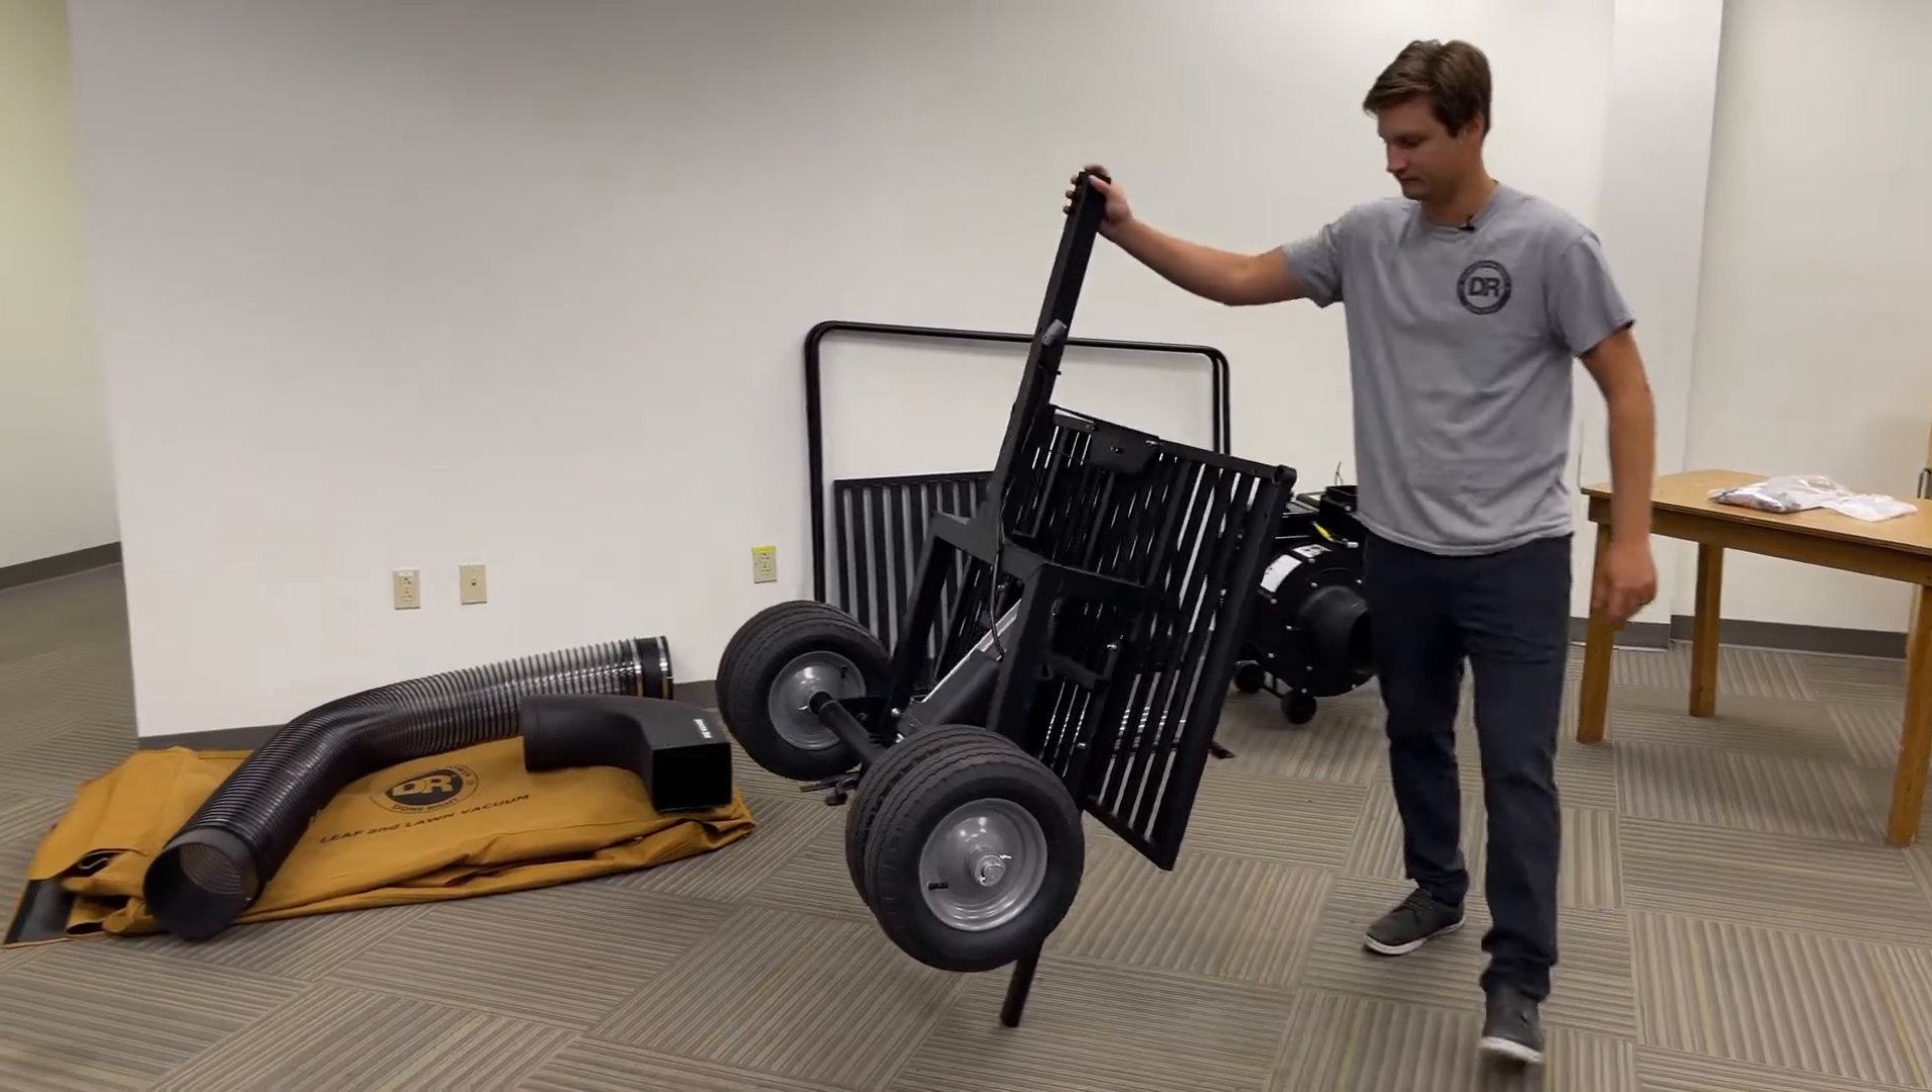With your wheels and axles now assembled, you can now flip this bed upright.